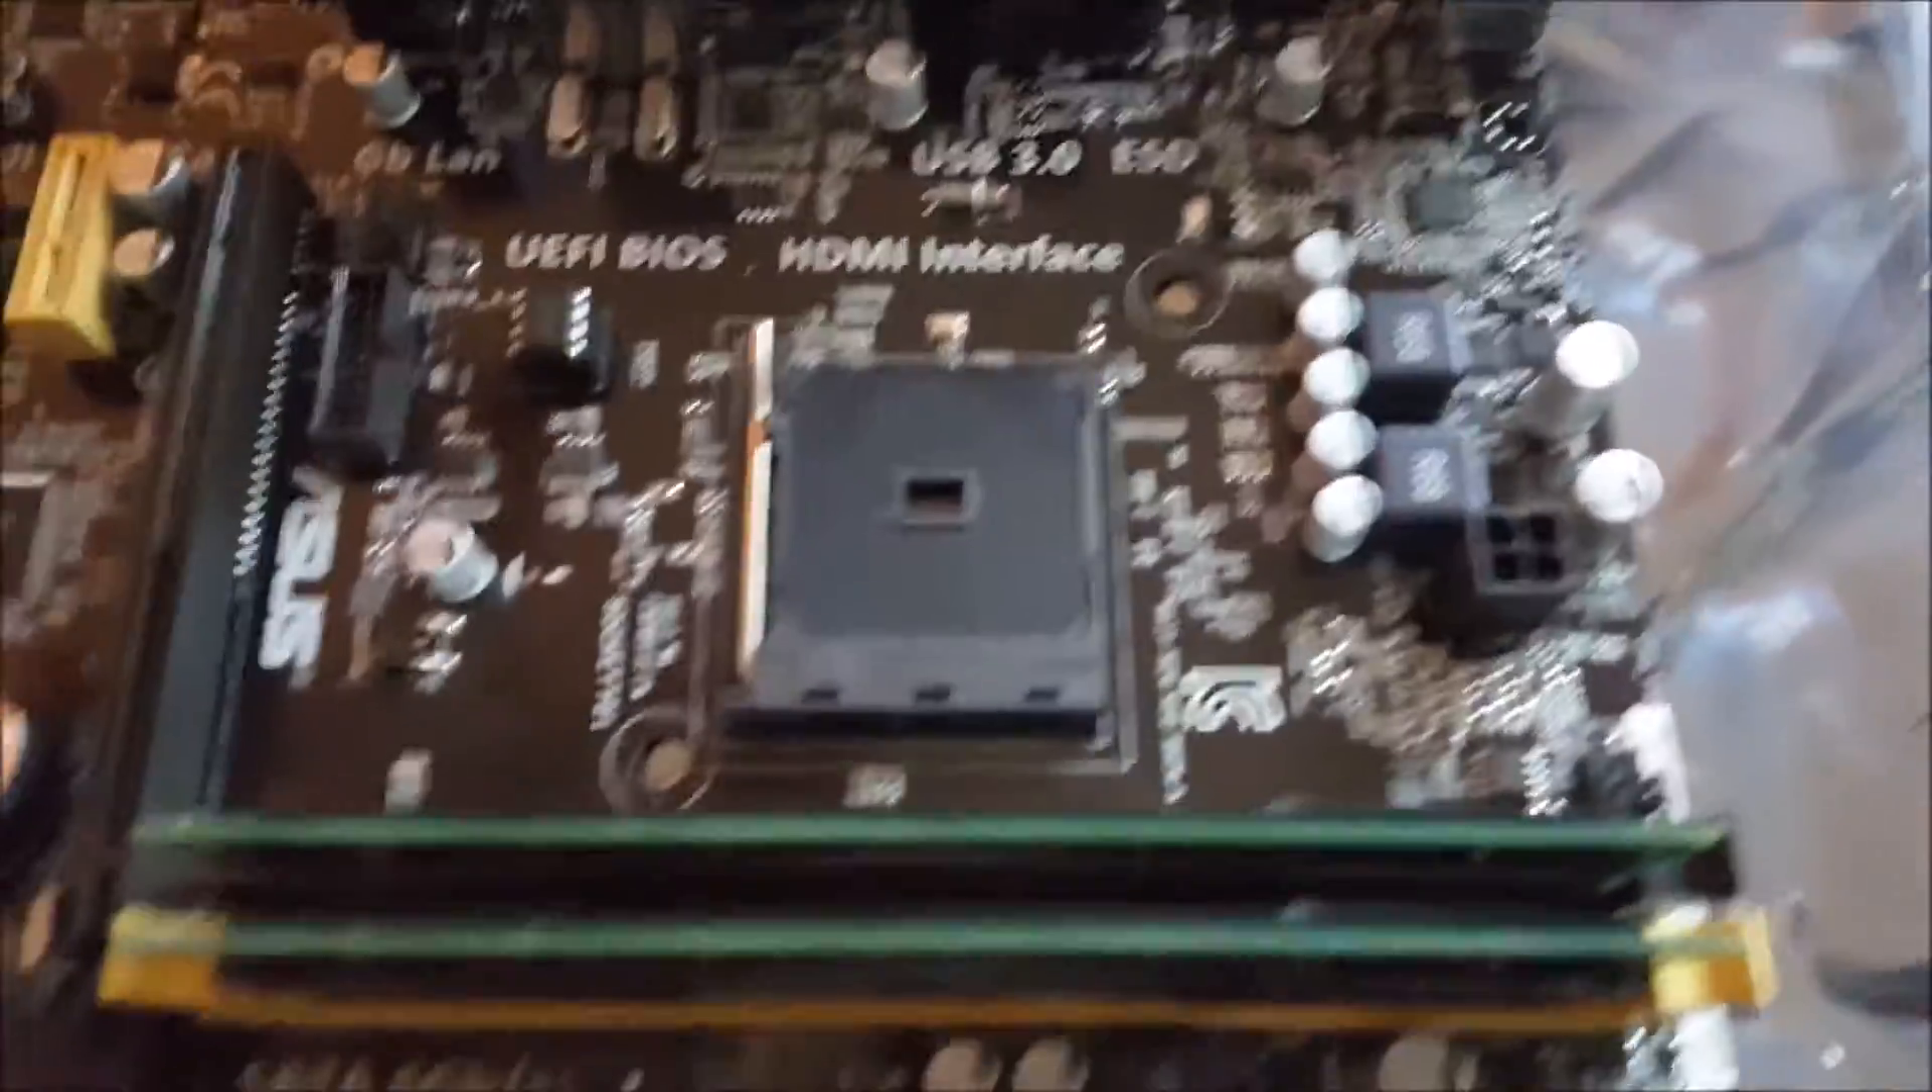So this is my motherboard and as I already said I already installed the RAM.